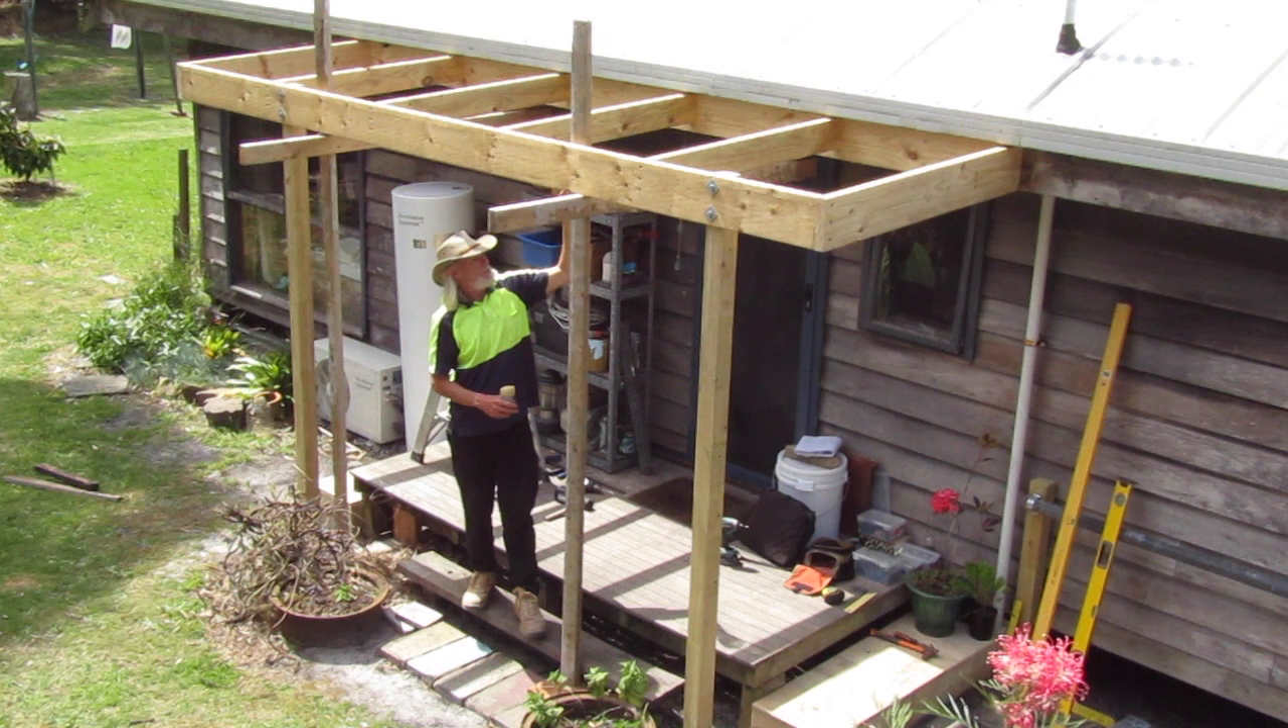That completes the principal frame of our awning structure. We've still got to put the blocks along the inside.